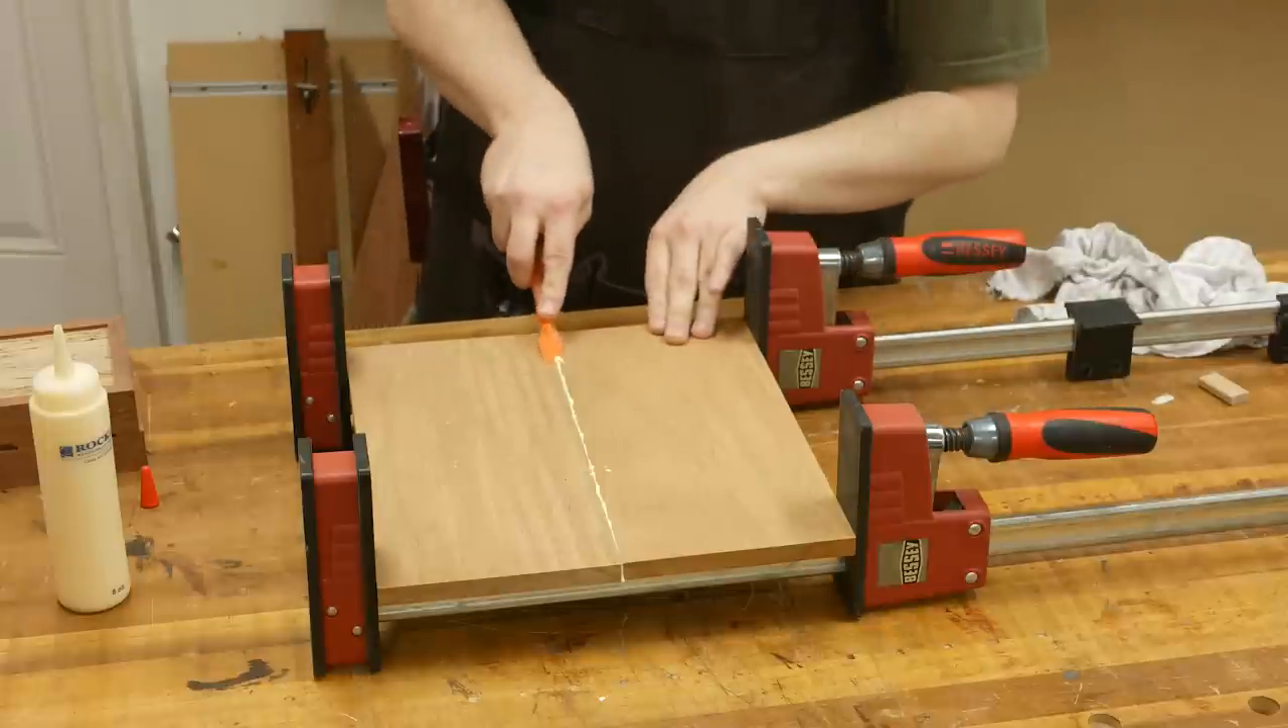I've already got glue squeezed out, so it doesn't need too much pressure.